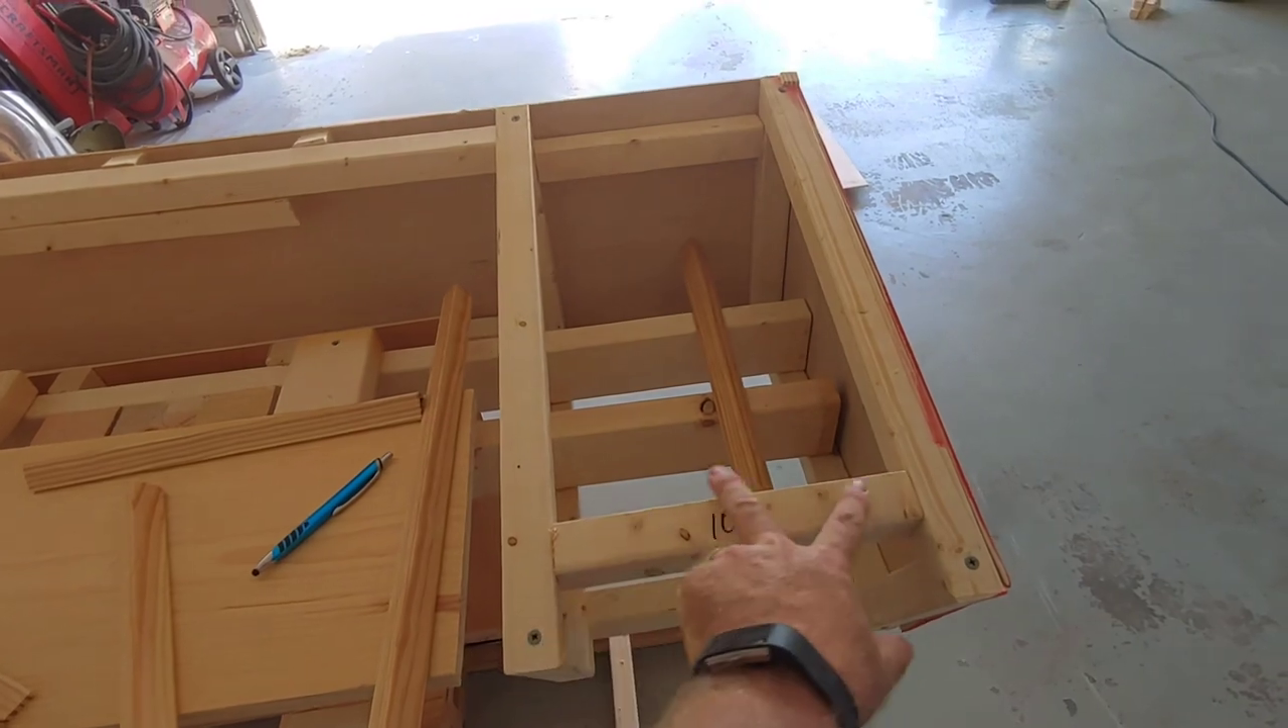I've uh put some more bracing in here.